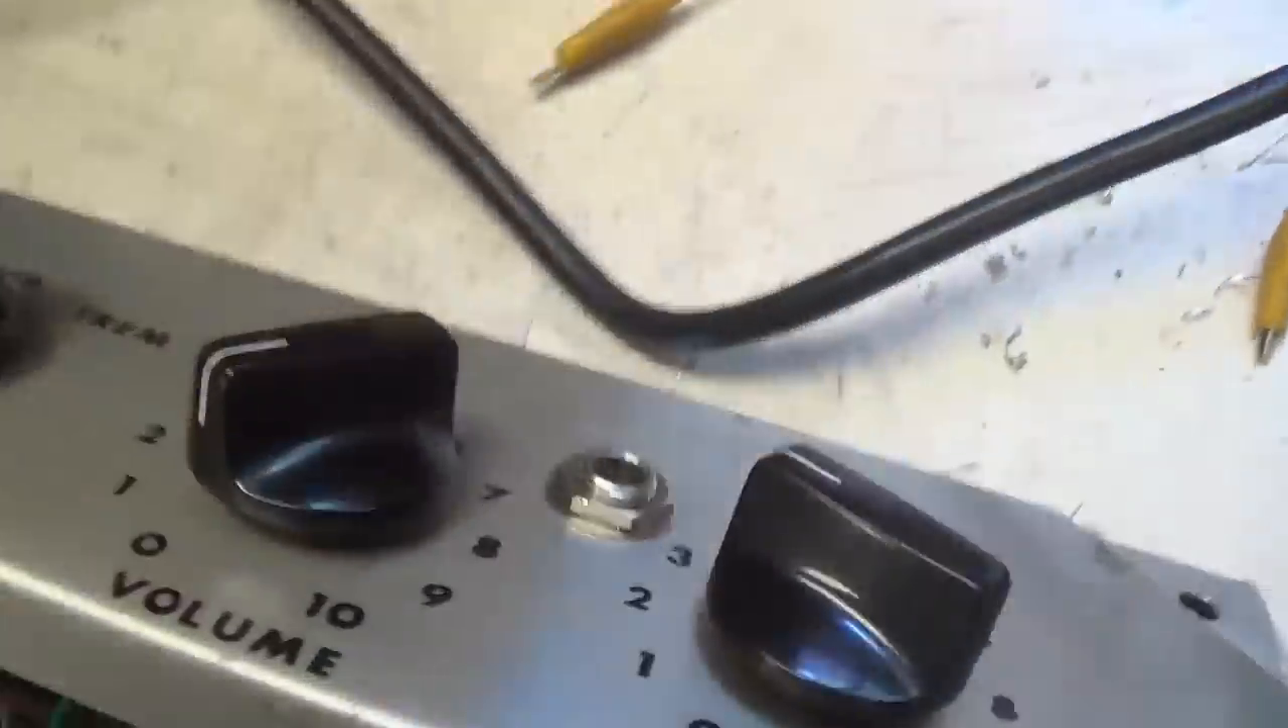Alright, the new quarter -inch input jack is in place and not terribly obtrusive, I don't think.